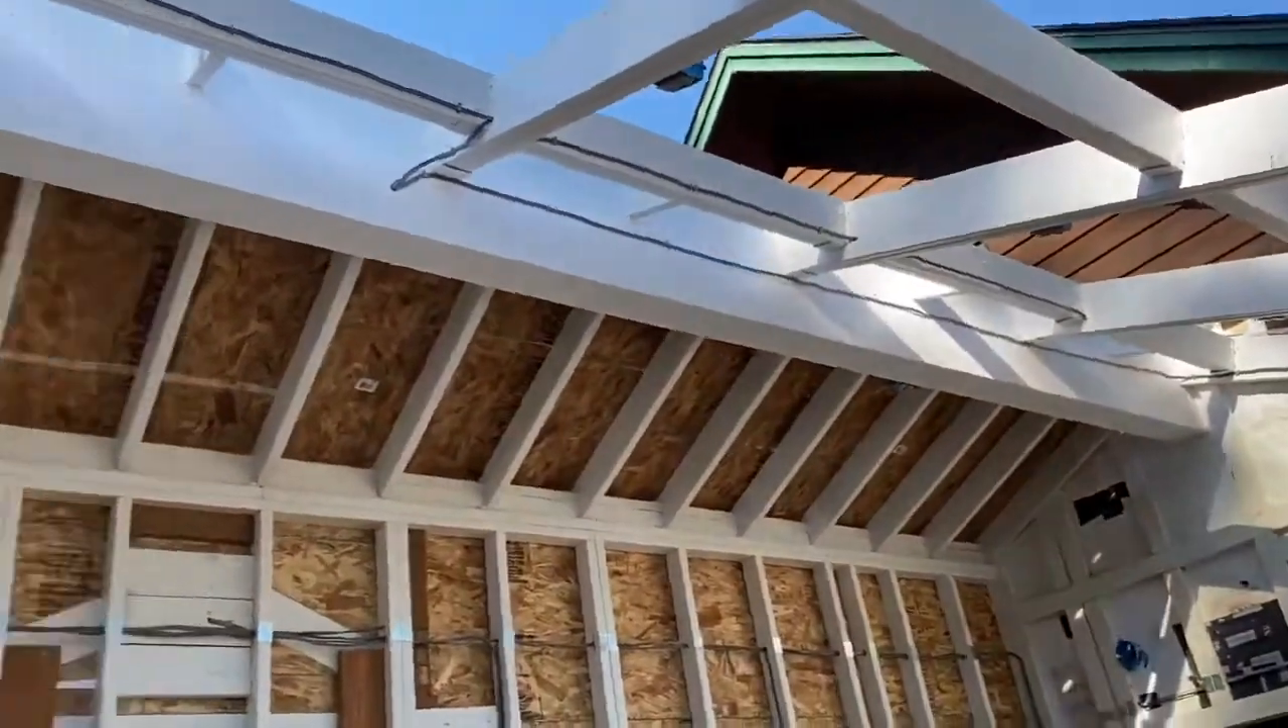There you can see the top before we get the polycarbonate in.